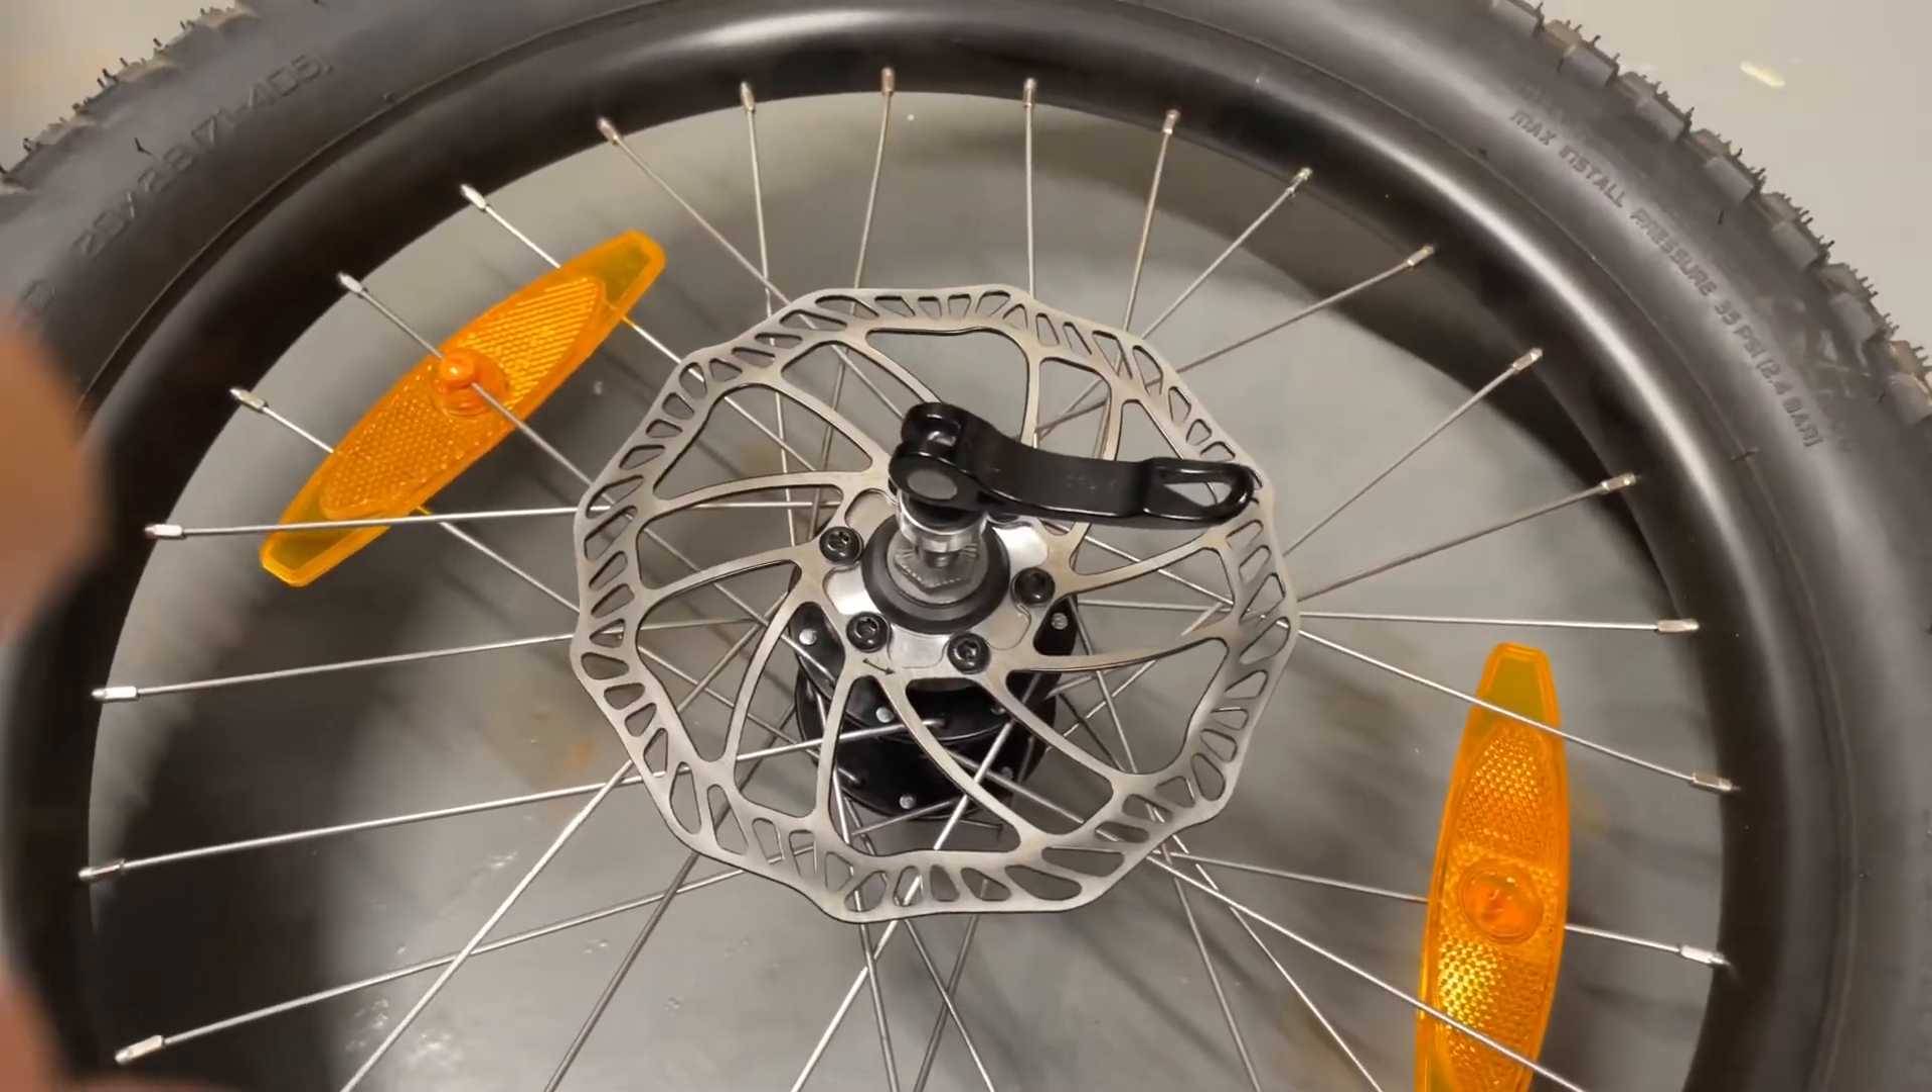So I've now got the wheel off, and I've discovered that they've inconveniently used T25 Torx bits, but fortunately I have a tool that I can use to remove those.